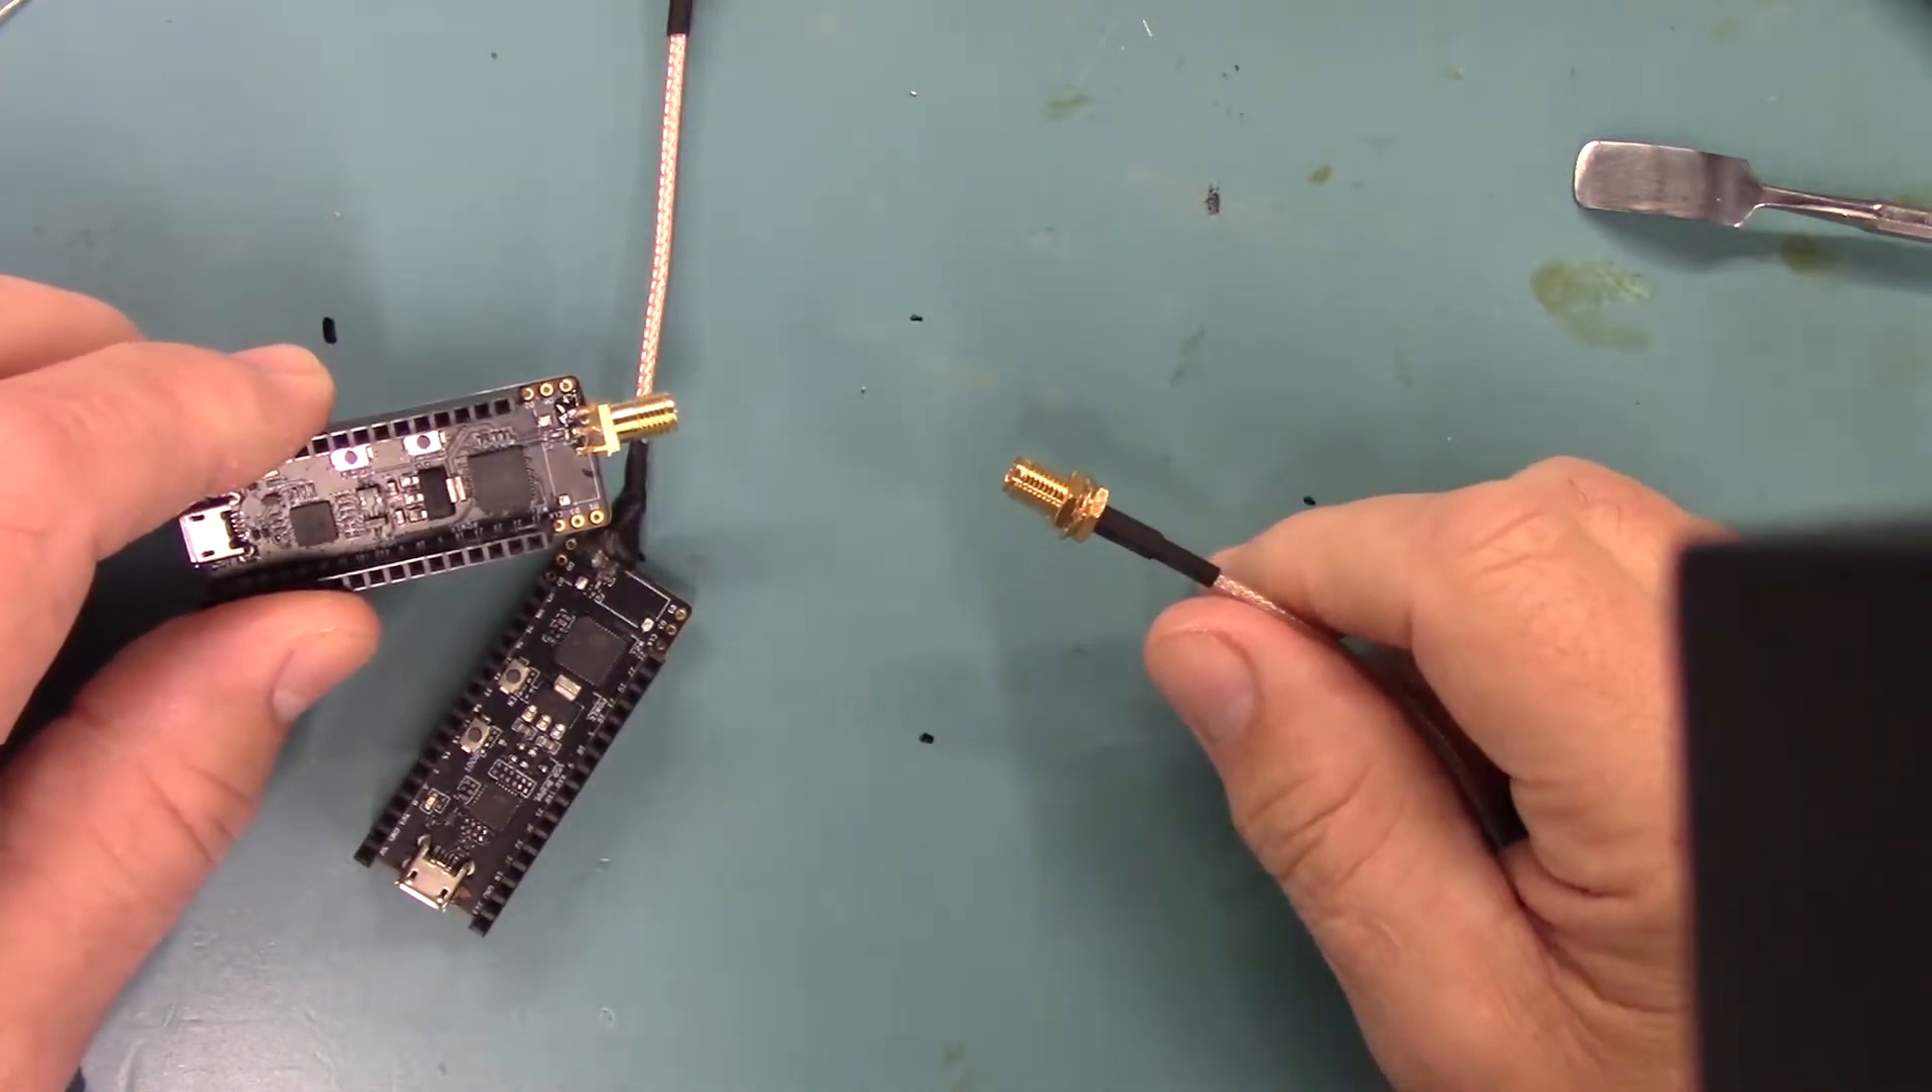But, as you can see, this connector sticks out of the side of the board, which on the Muxol Pro BBQ controller is not good, especially if you're trying to get it into a tight enclosure.